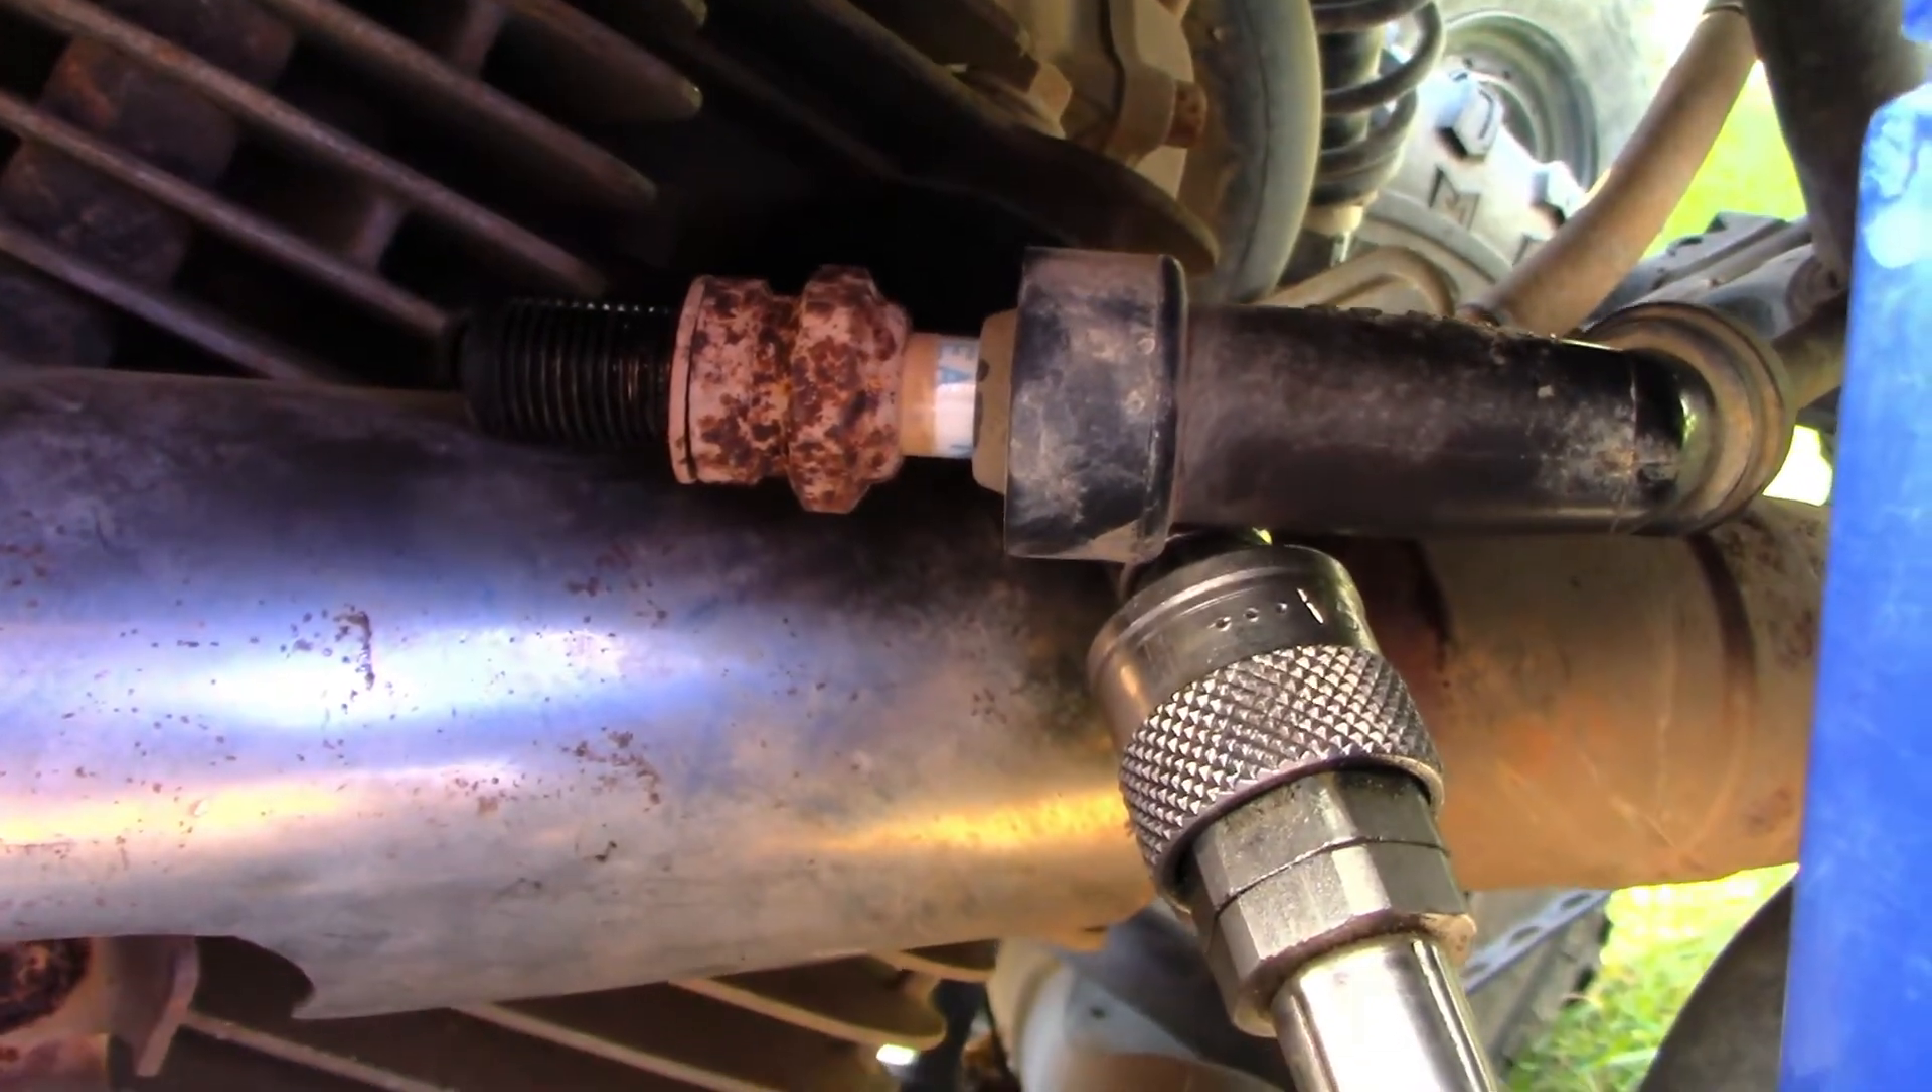I've taken the spark plug out. I put it back in the spark plug cap.